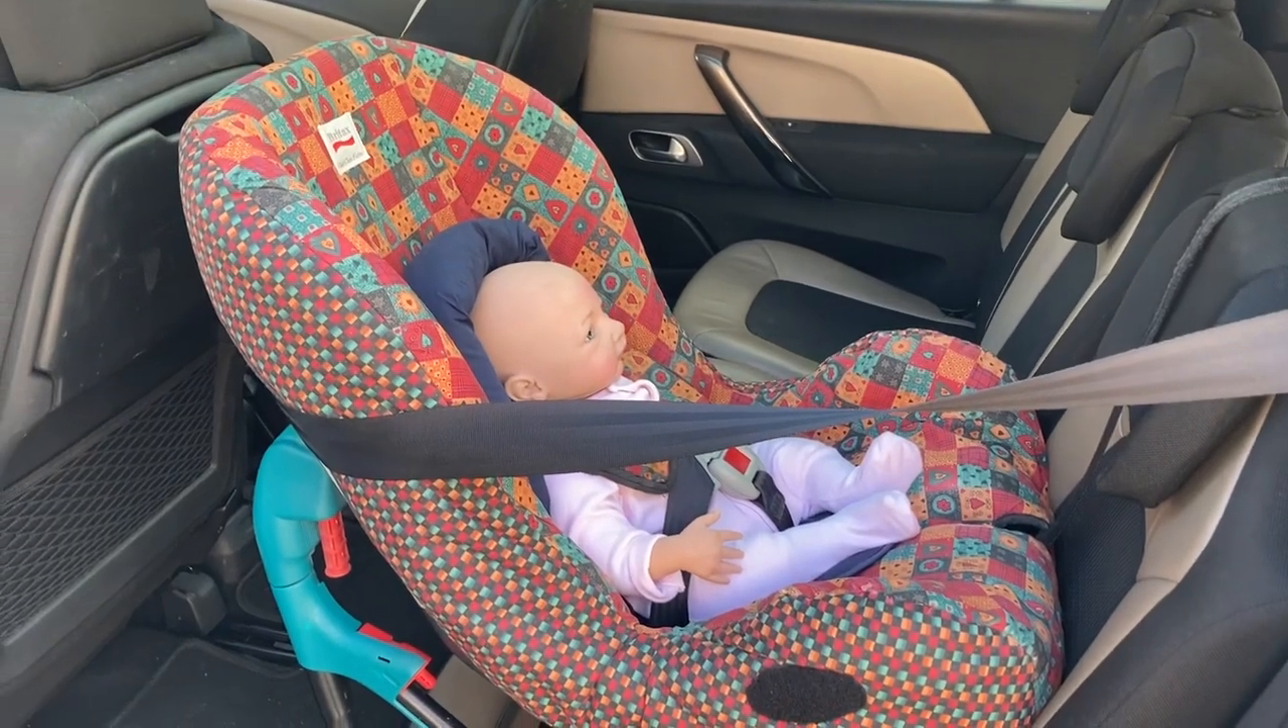And that's the club class extra installed rear facing for a baby from birth up to 13 kilos.